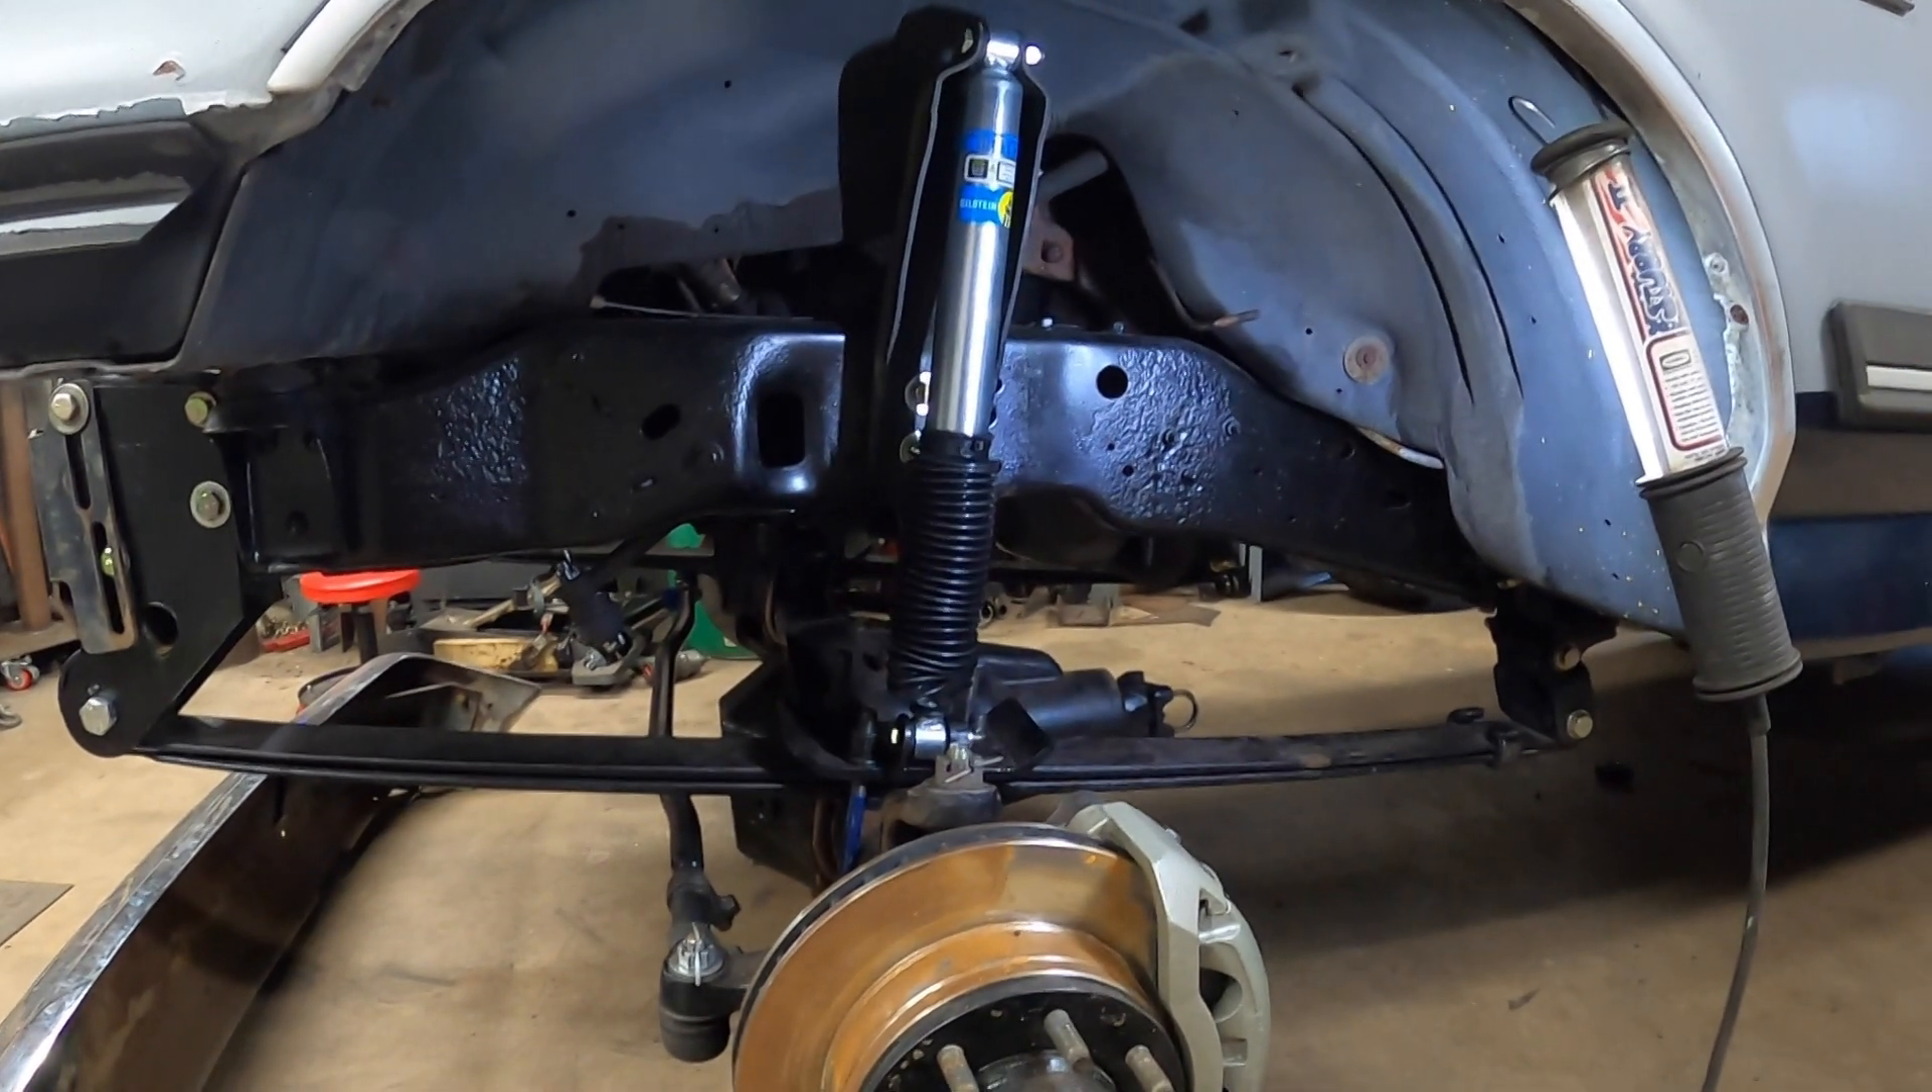Yeah look at that shocks are installed.